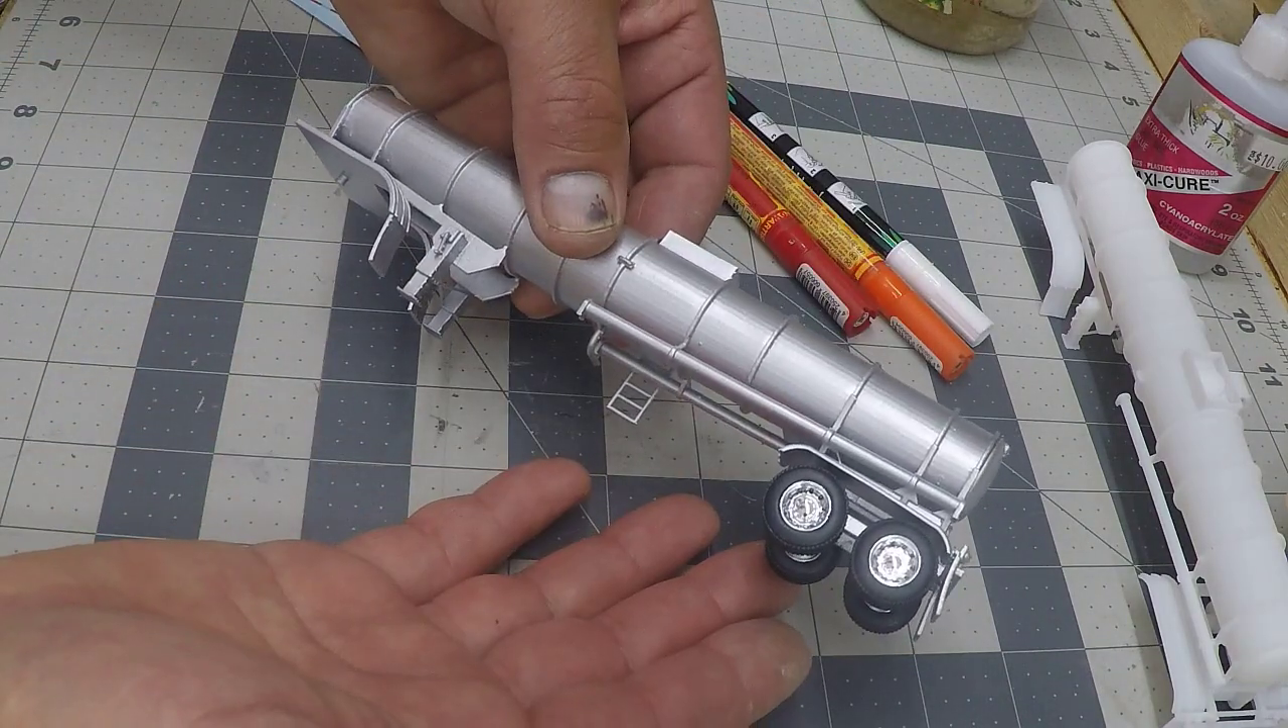At this point, your trailer is fully assembled.